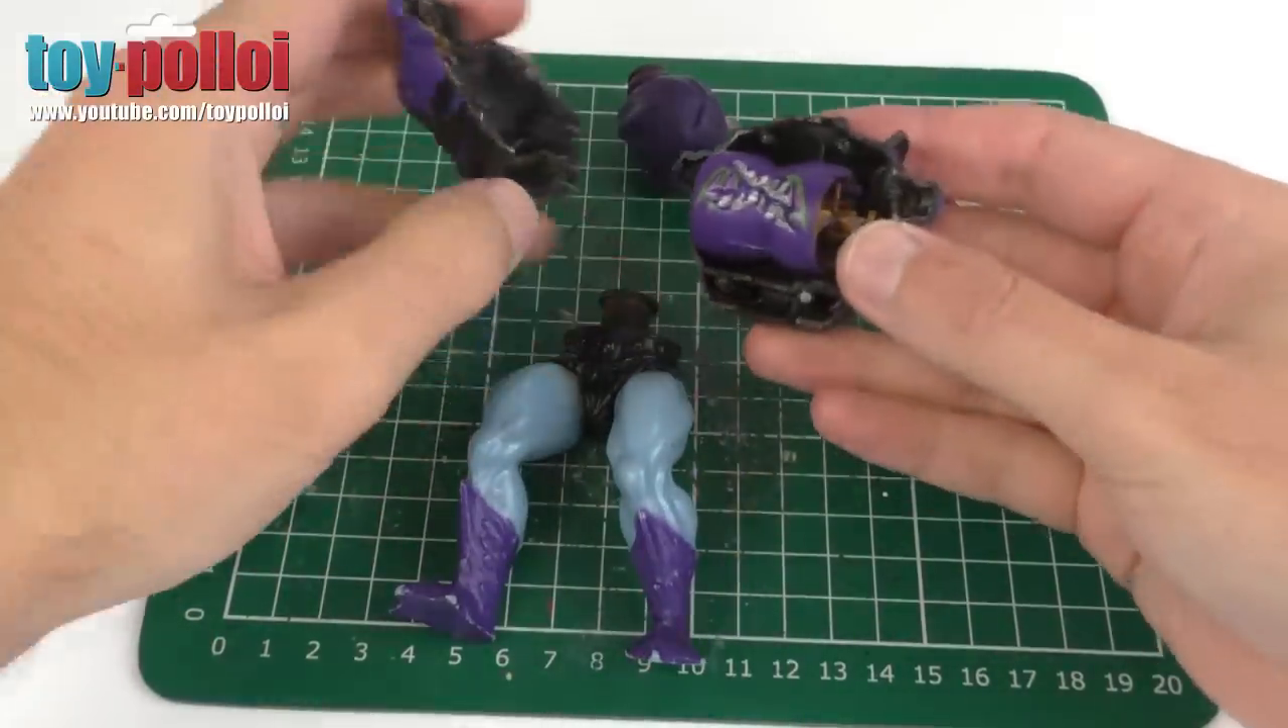And we've now managed to open up a Skeletor.